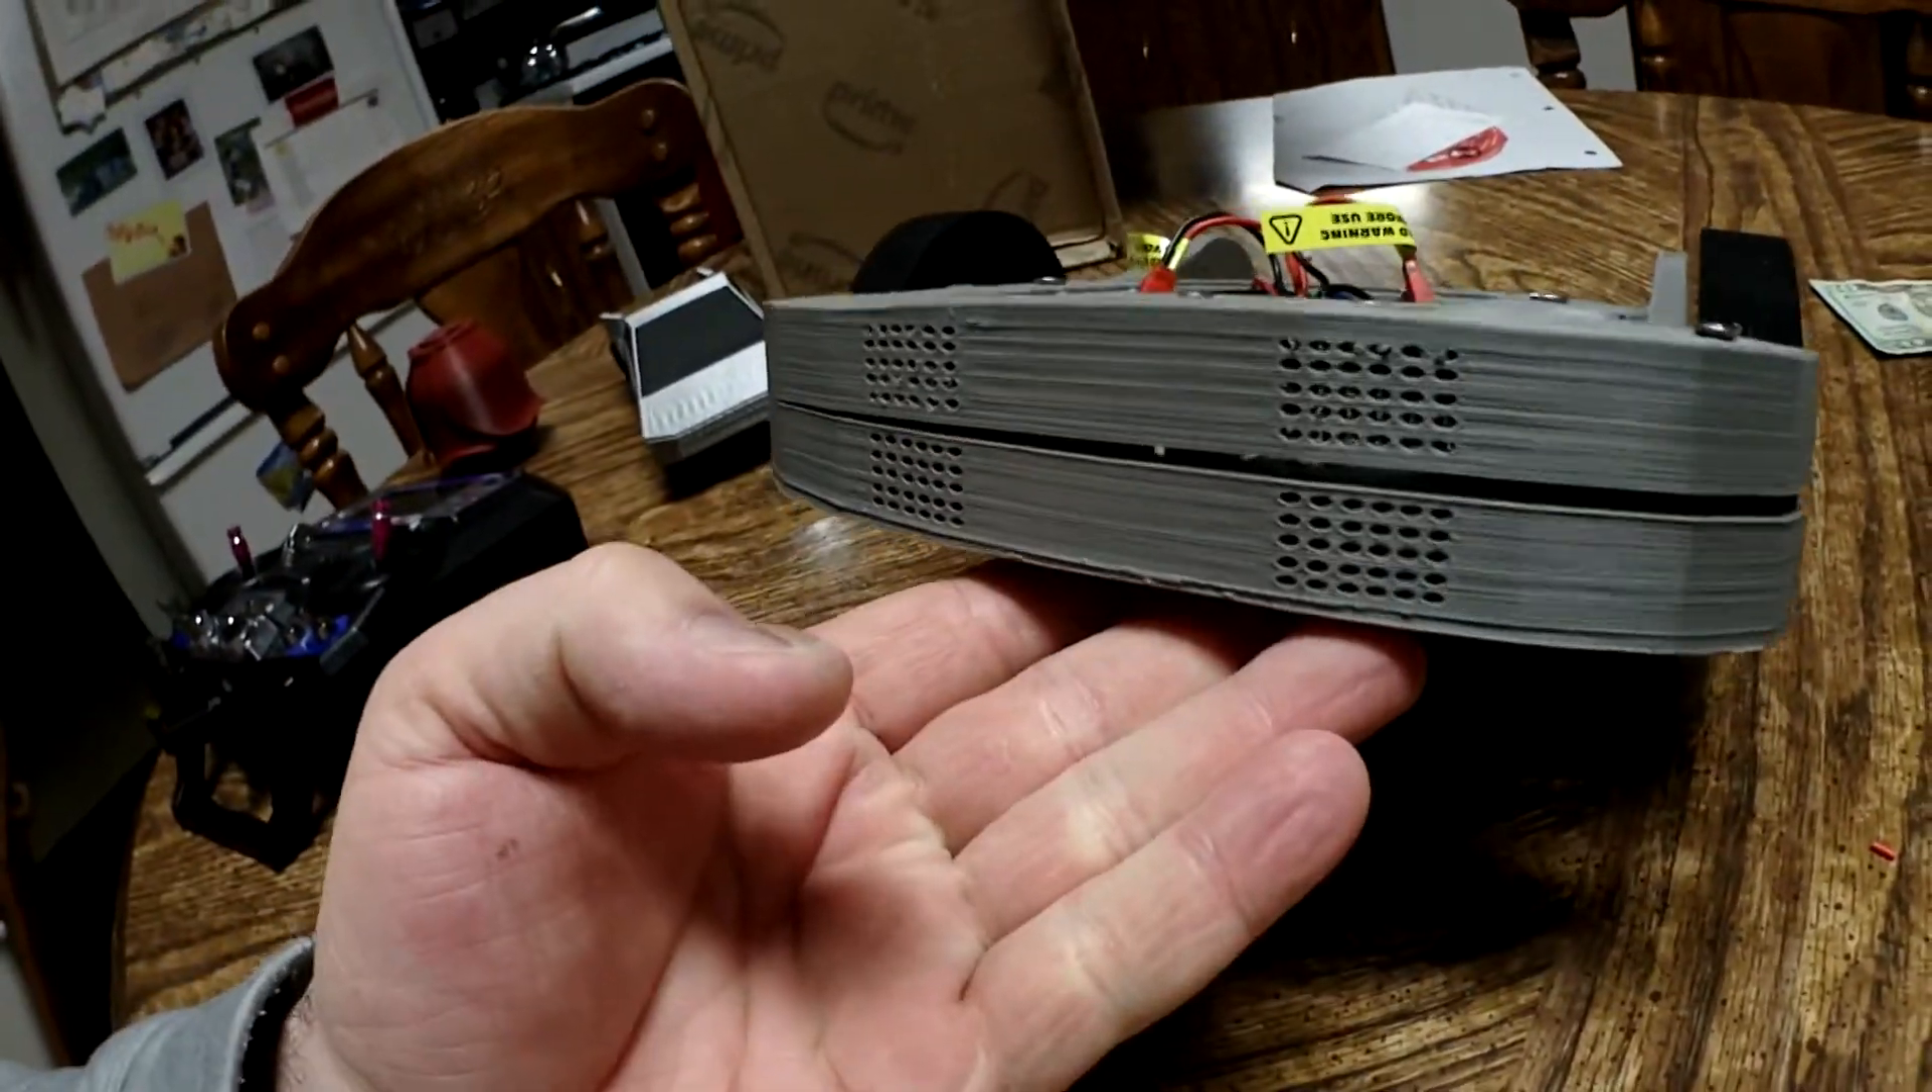I can't quite figure out why there's a gap in the body on the one side i'm bolting it together but it works.